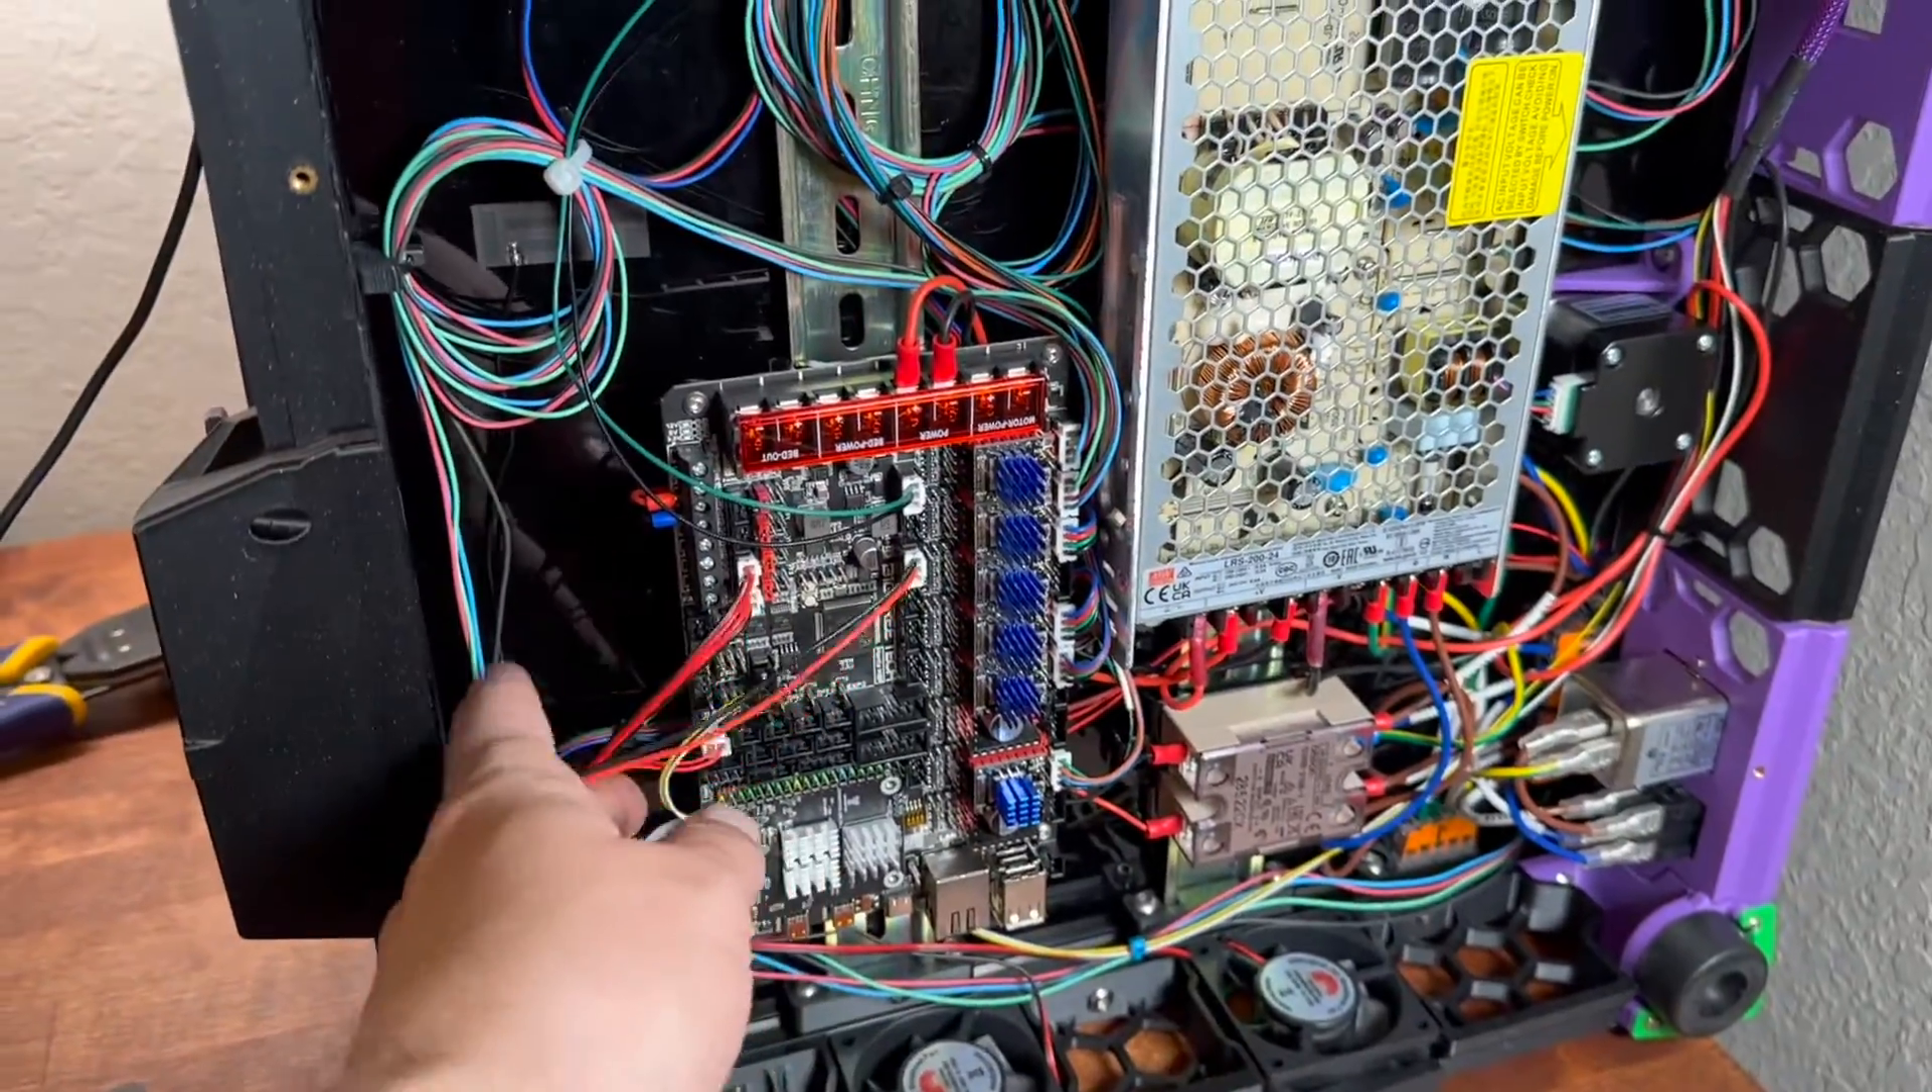I have finished installing the motherboard.